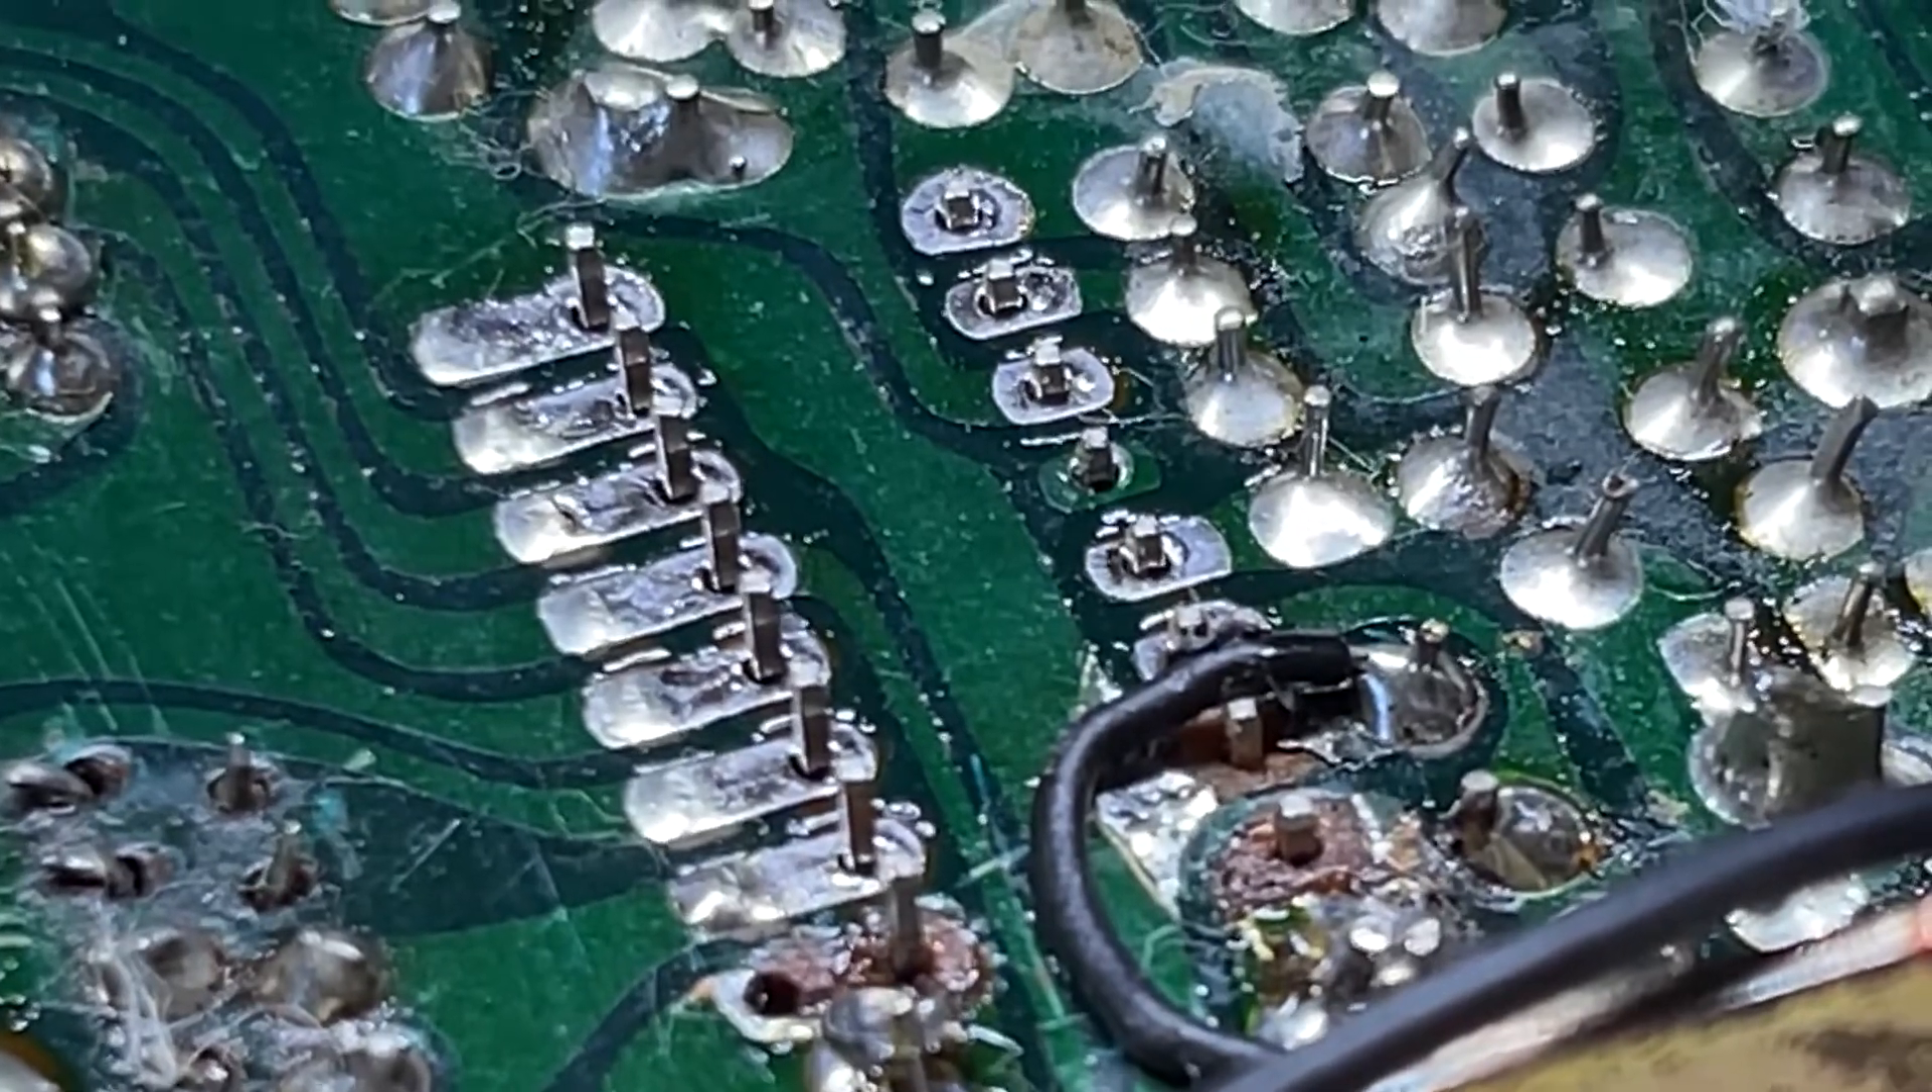You can see all pins are sticking through nicely.